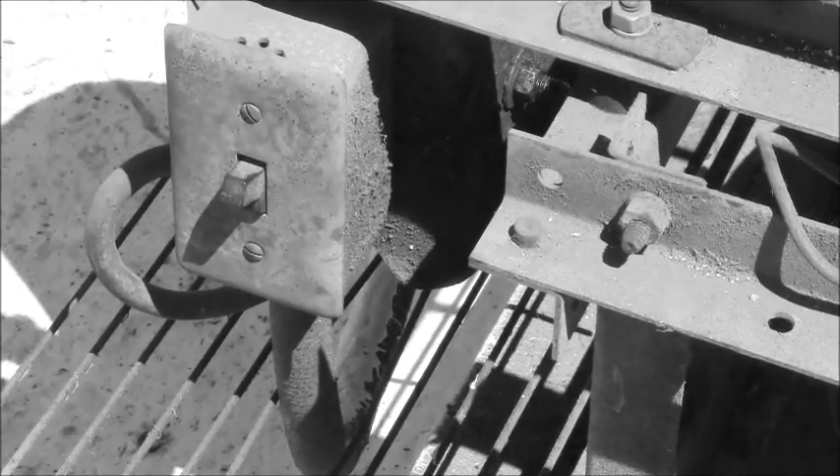I'll go ahead and put this switch back in here right now, and then I'll put the cover on. All right. So there's the cover.